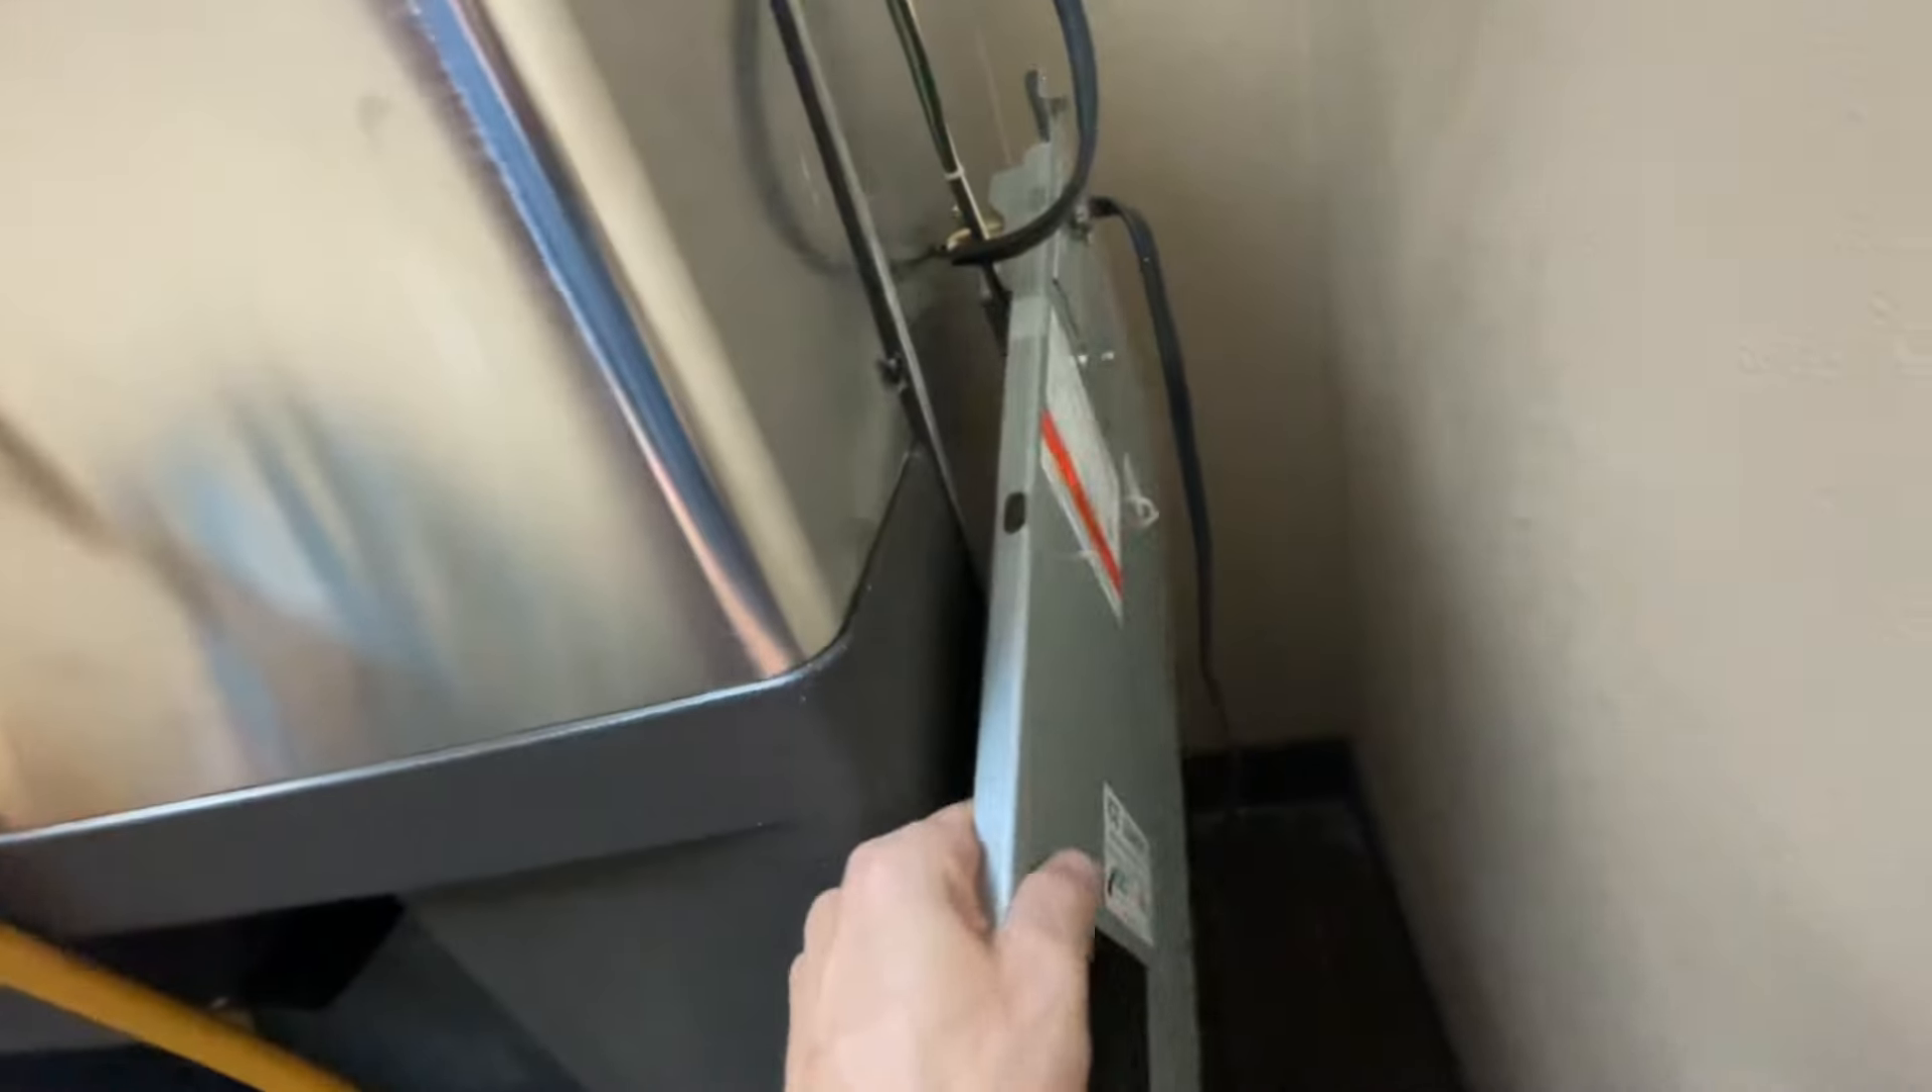And then as you can see, I removed this whole back panel. It is now hanging right here.